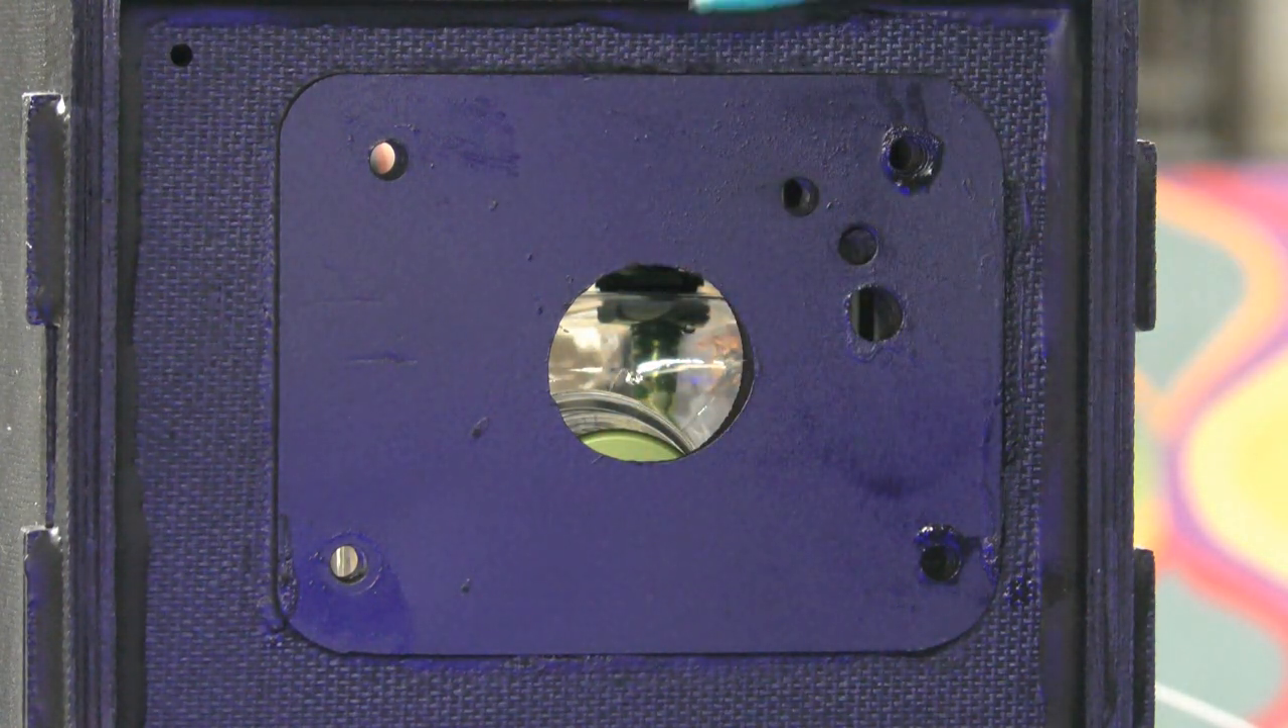On the firewall you can see i put the fiberglass piece on that's with a 15-minute epoxy.